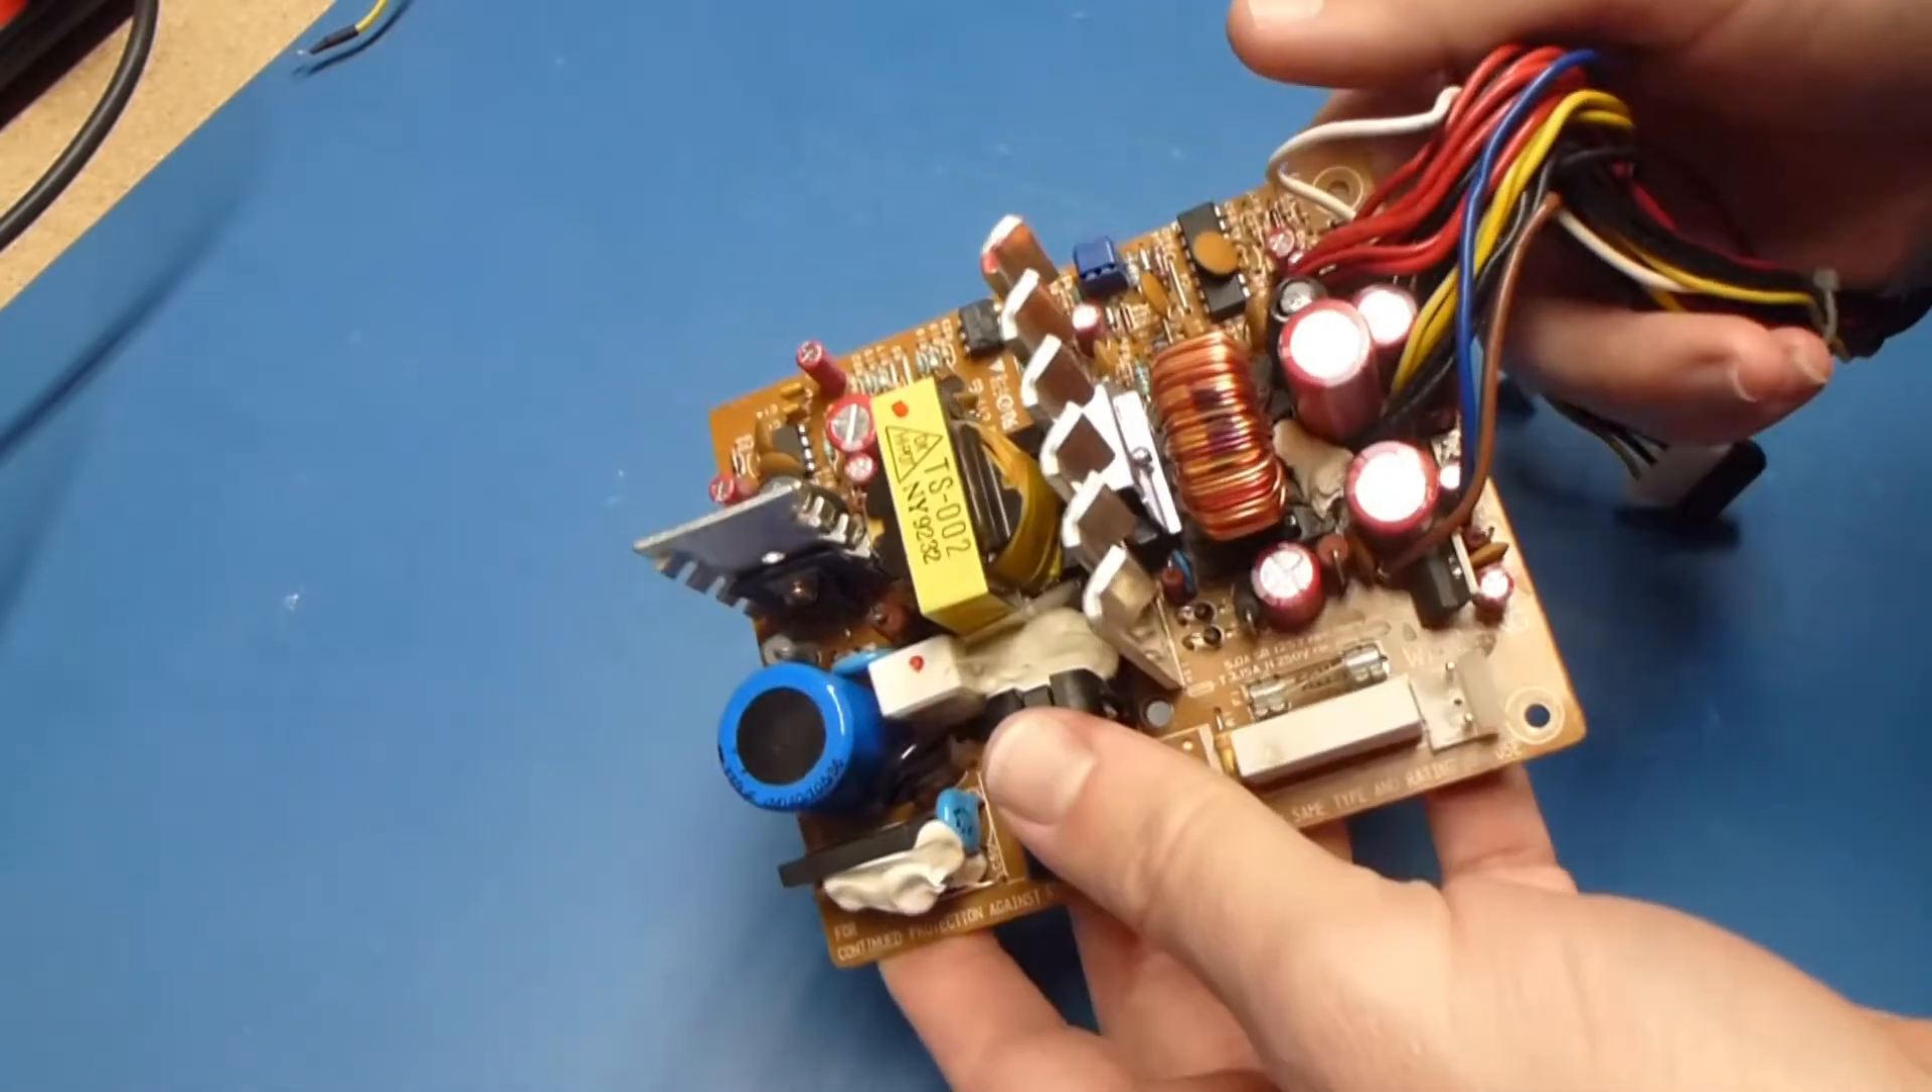Alright, we got our pretty new red caps installed here.